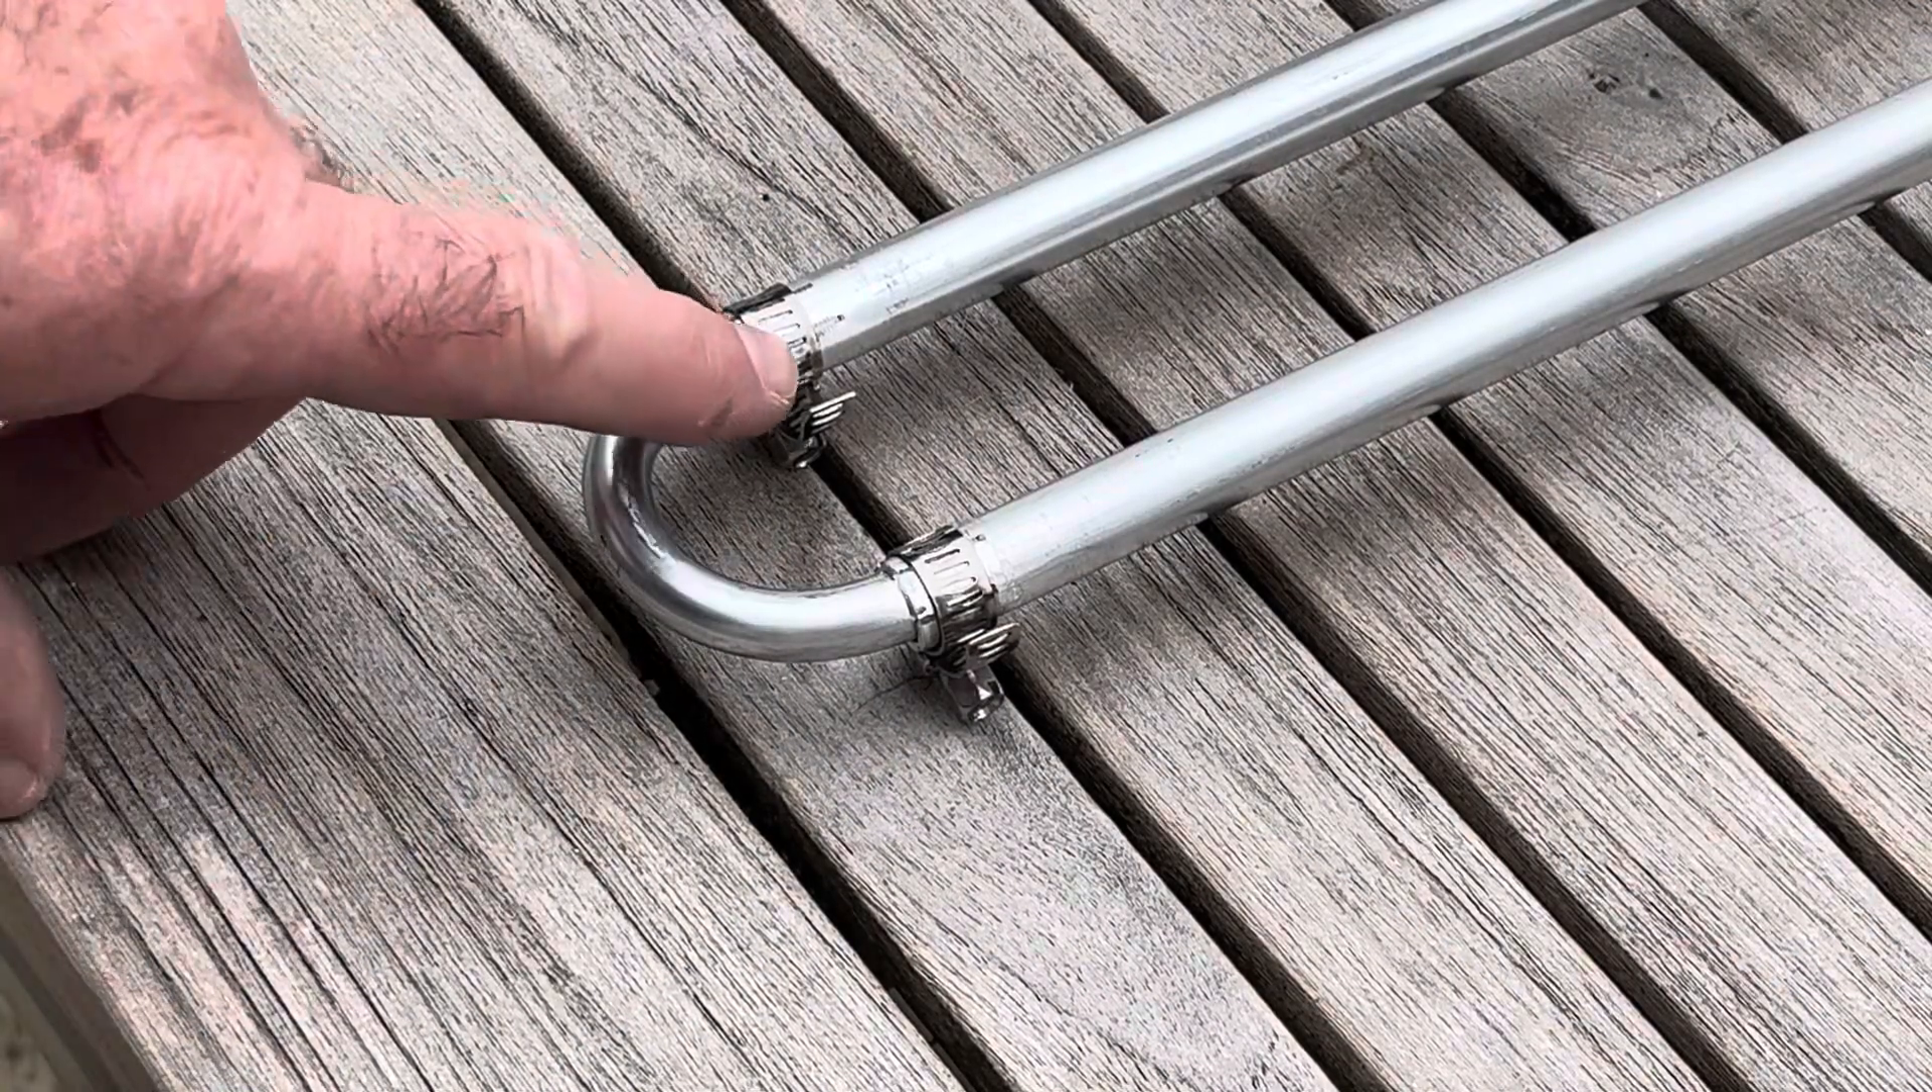So here we've got the hose clamps in position on the end of the dipole with the trombone element.